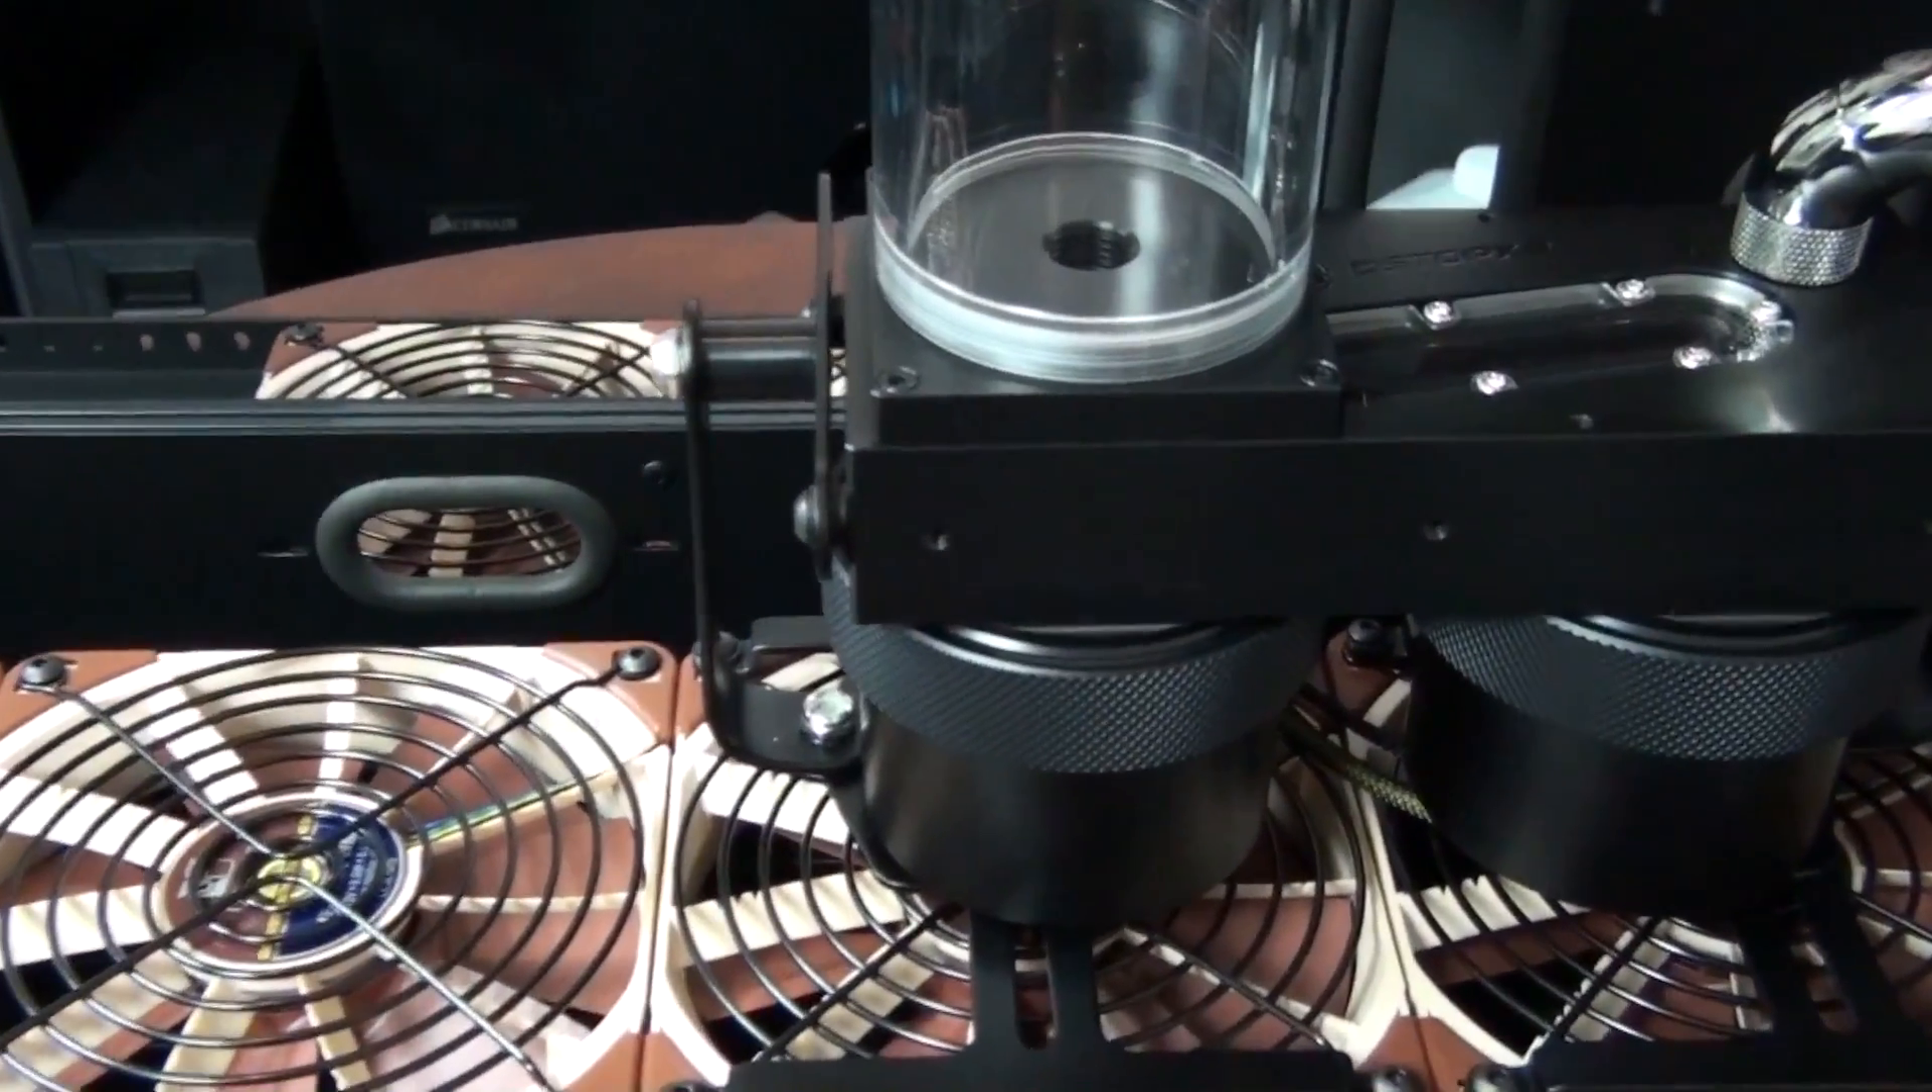I've also installed the dual pump and reservoir configuration.